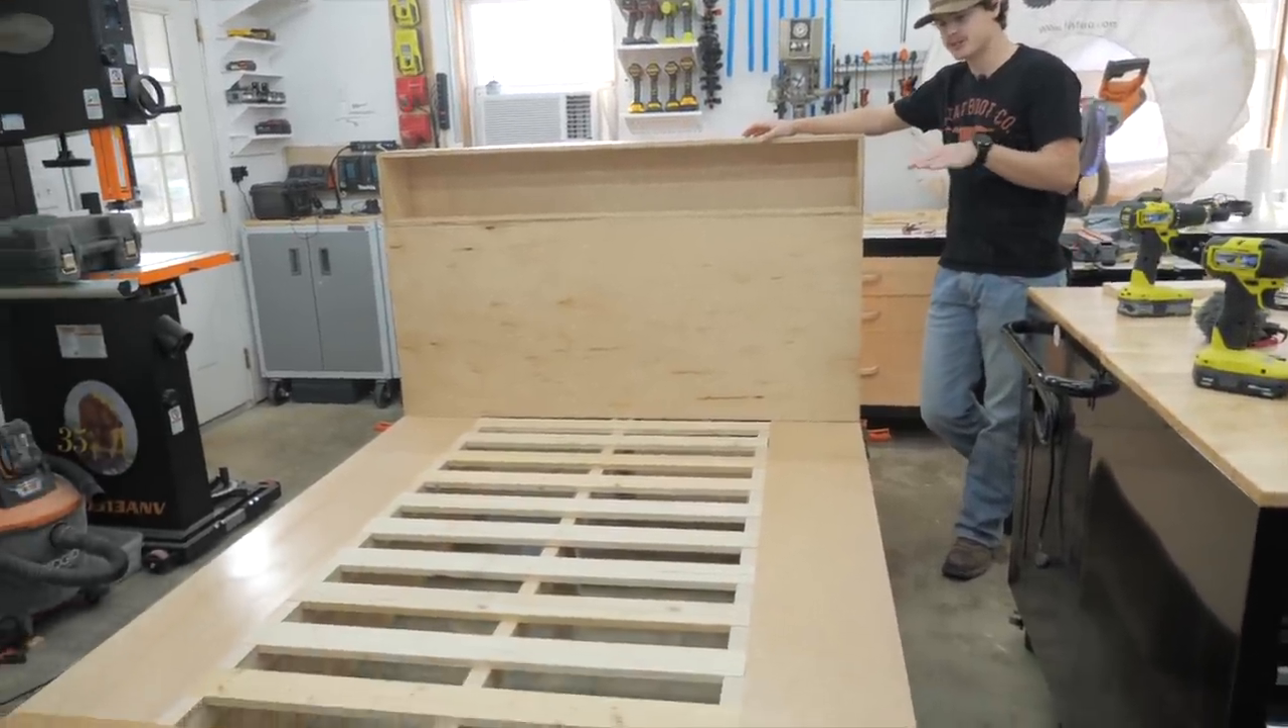We have the entire bed built. We also pre-assembled it here in the shop.